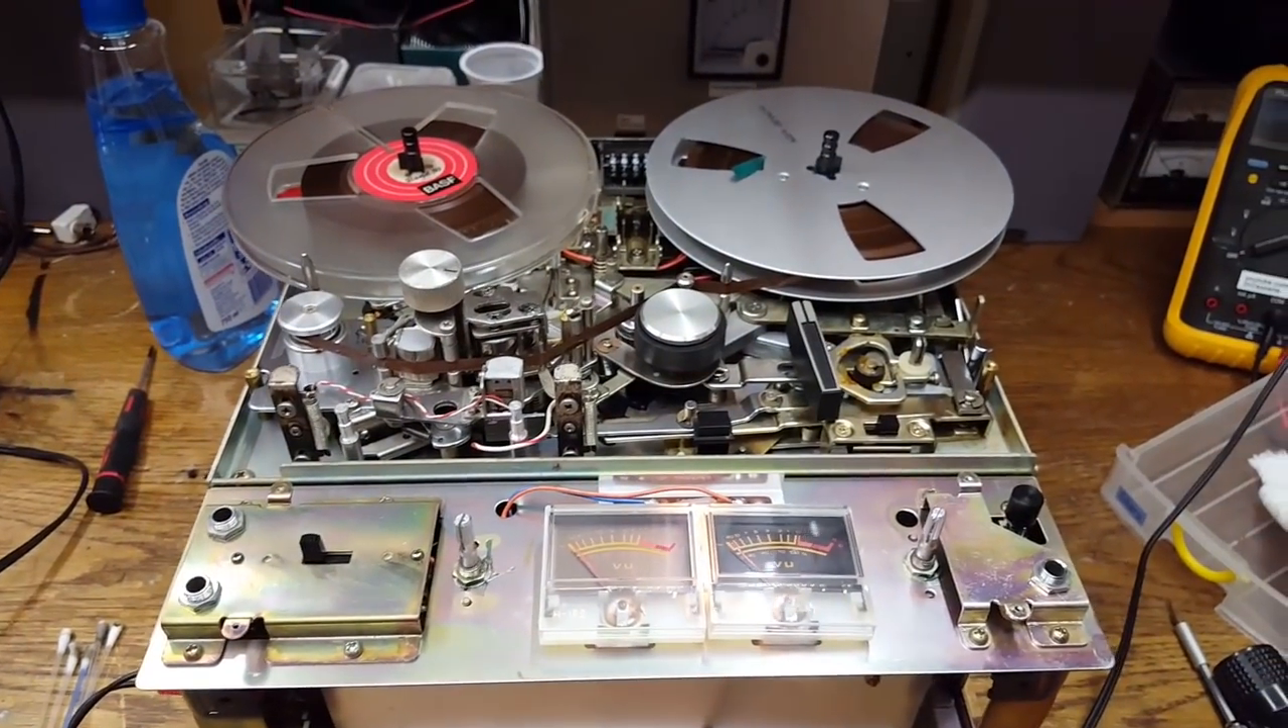I now have a tape on the machine, and as typical for my repair projects, as soon as I've started, the problems are starting to multiply.